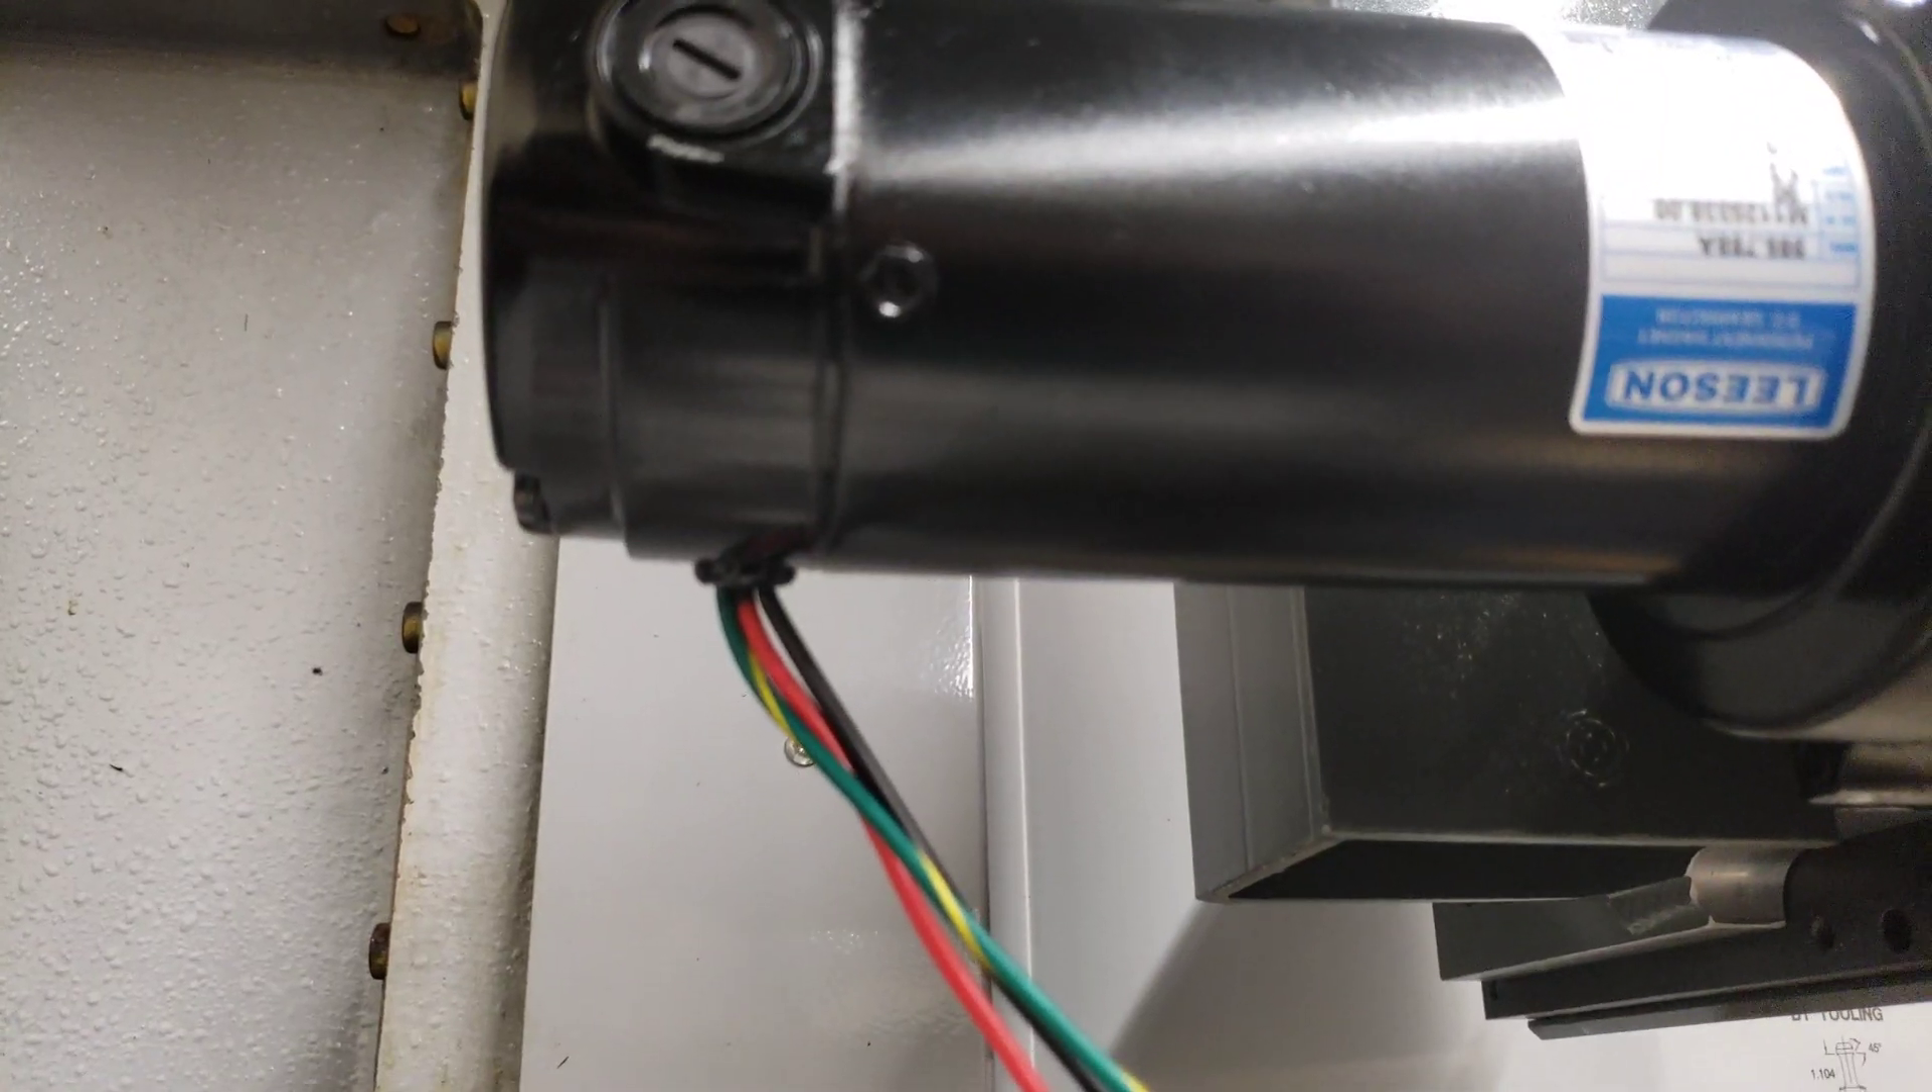So now the wires are coming out the bottom so there's less chance of coolant intruding into the motor.